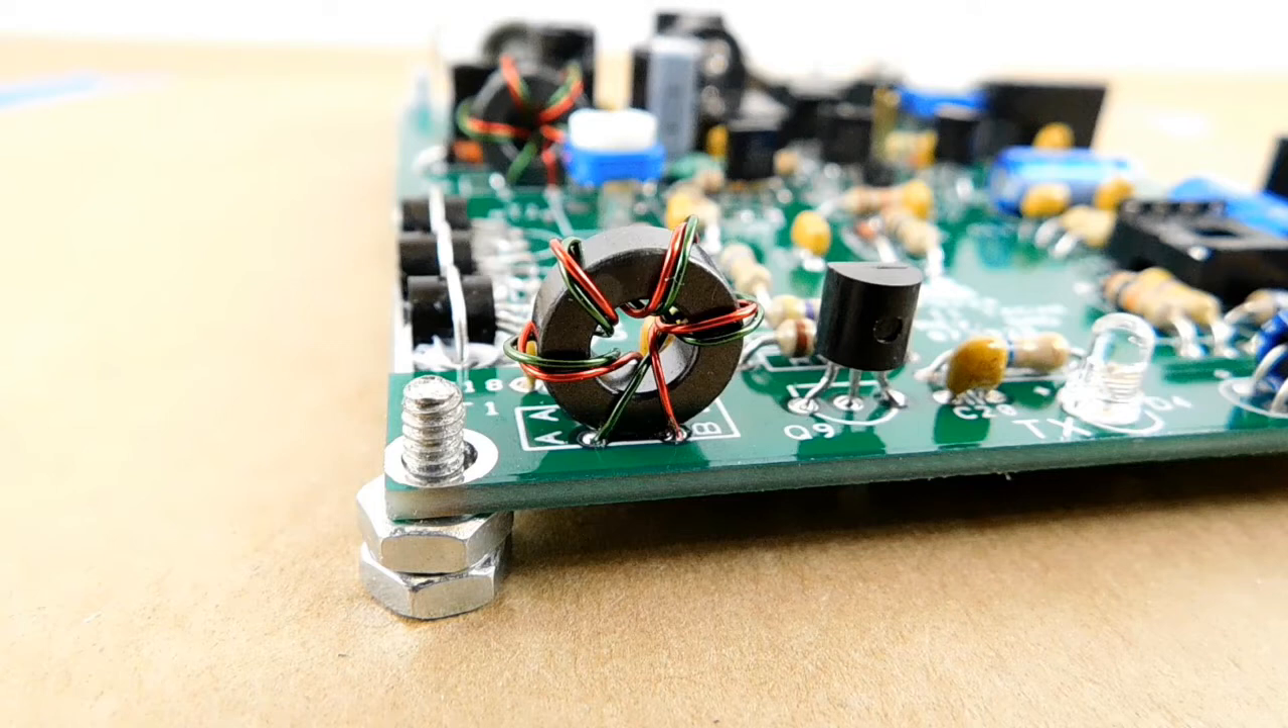Here's what transformer T1 should look like when it's soldered on the PCB.